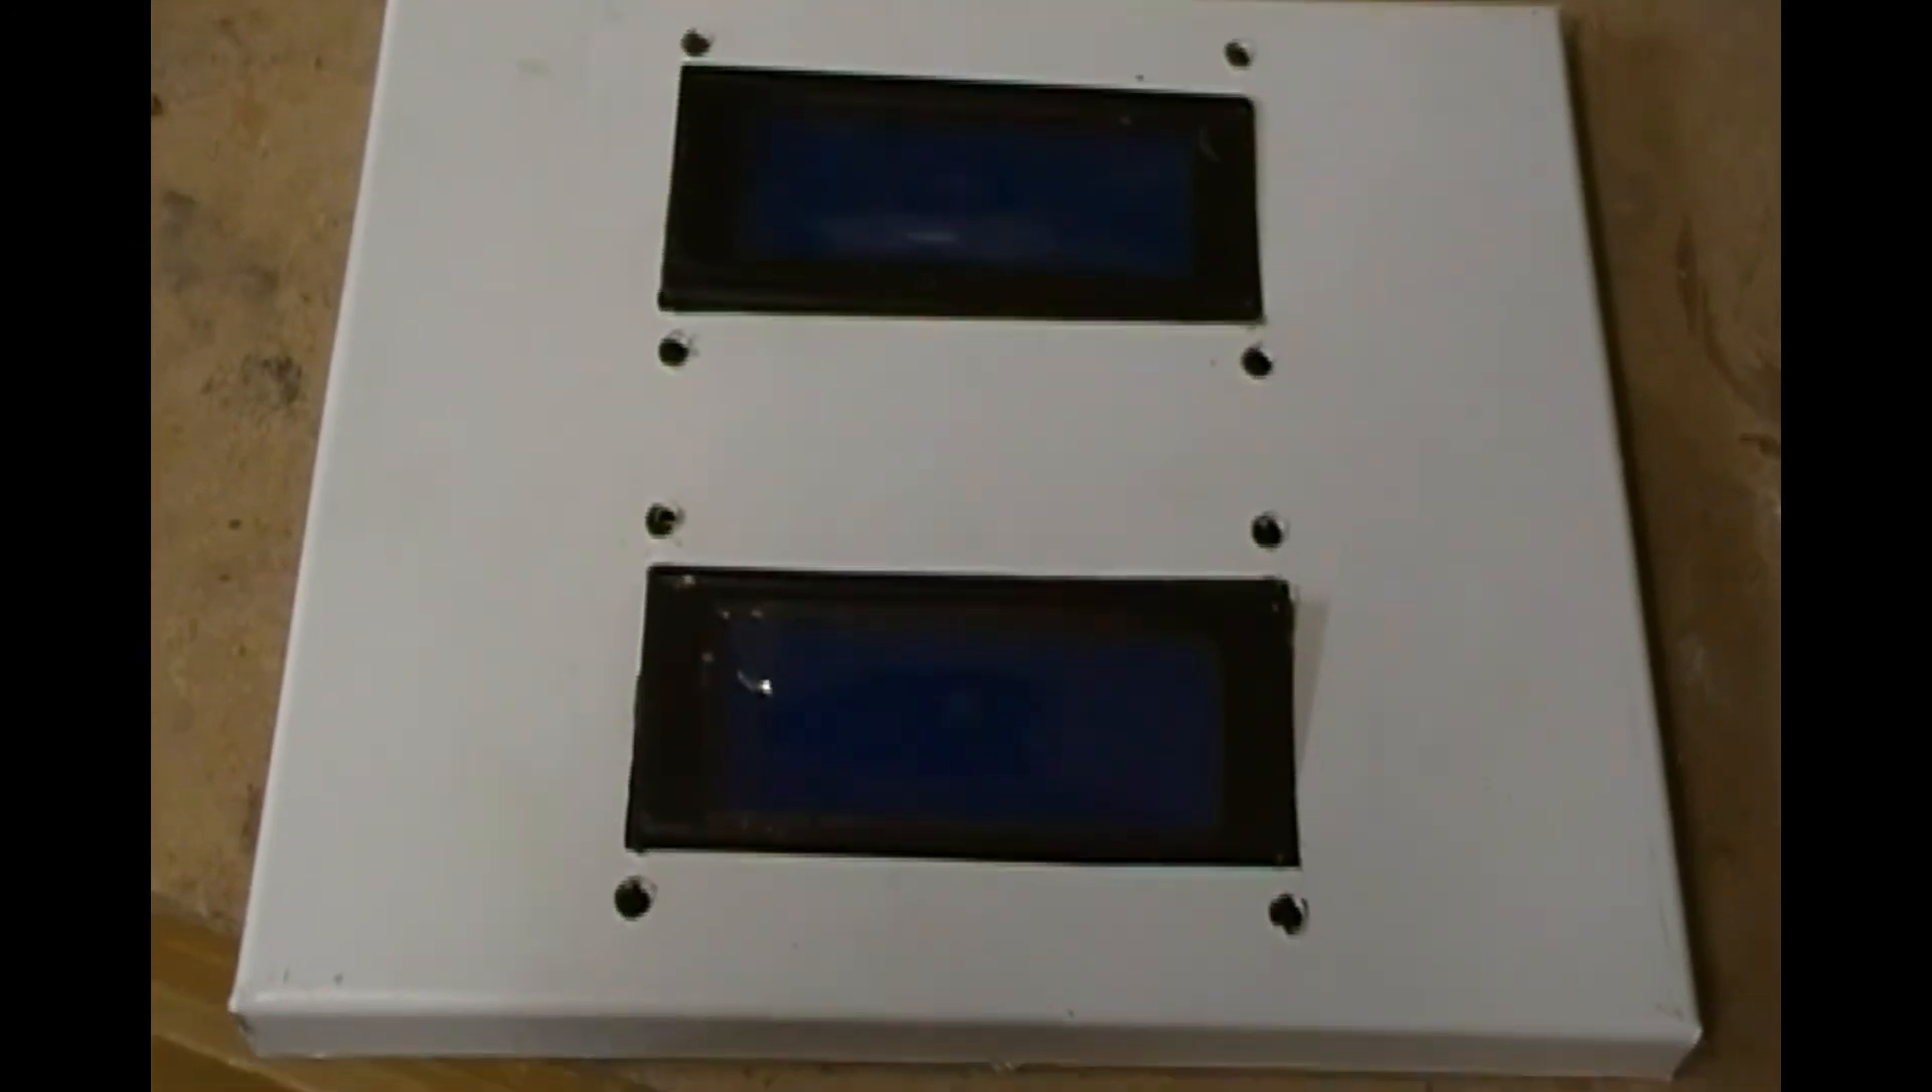I made sure that the LCD displays fit into the holes.